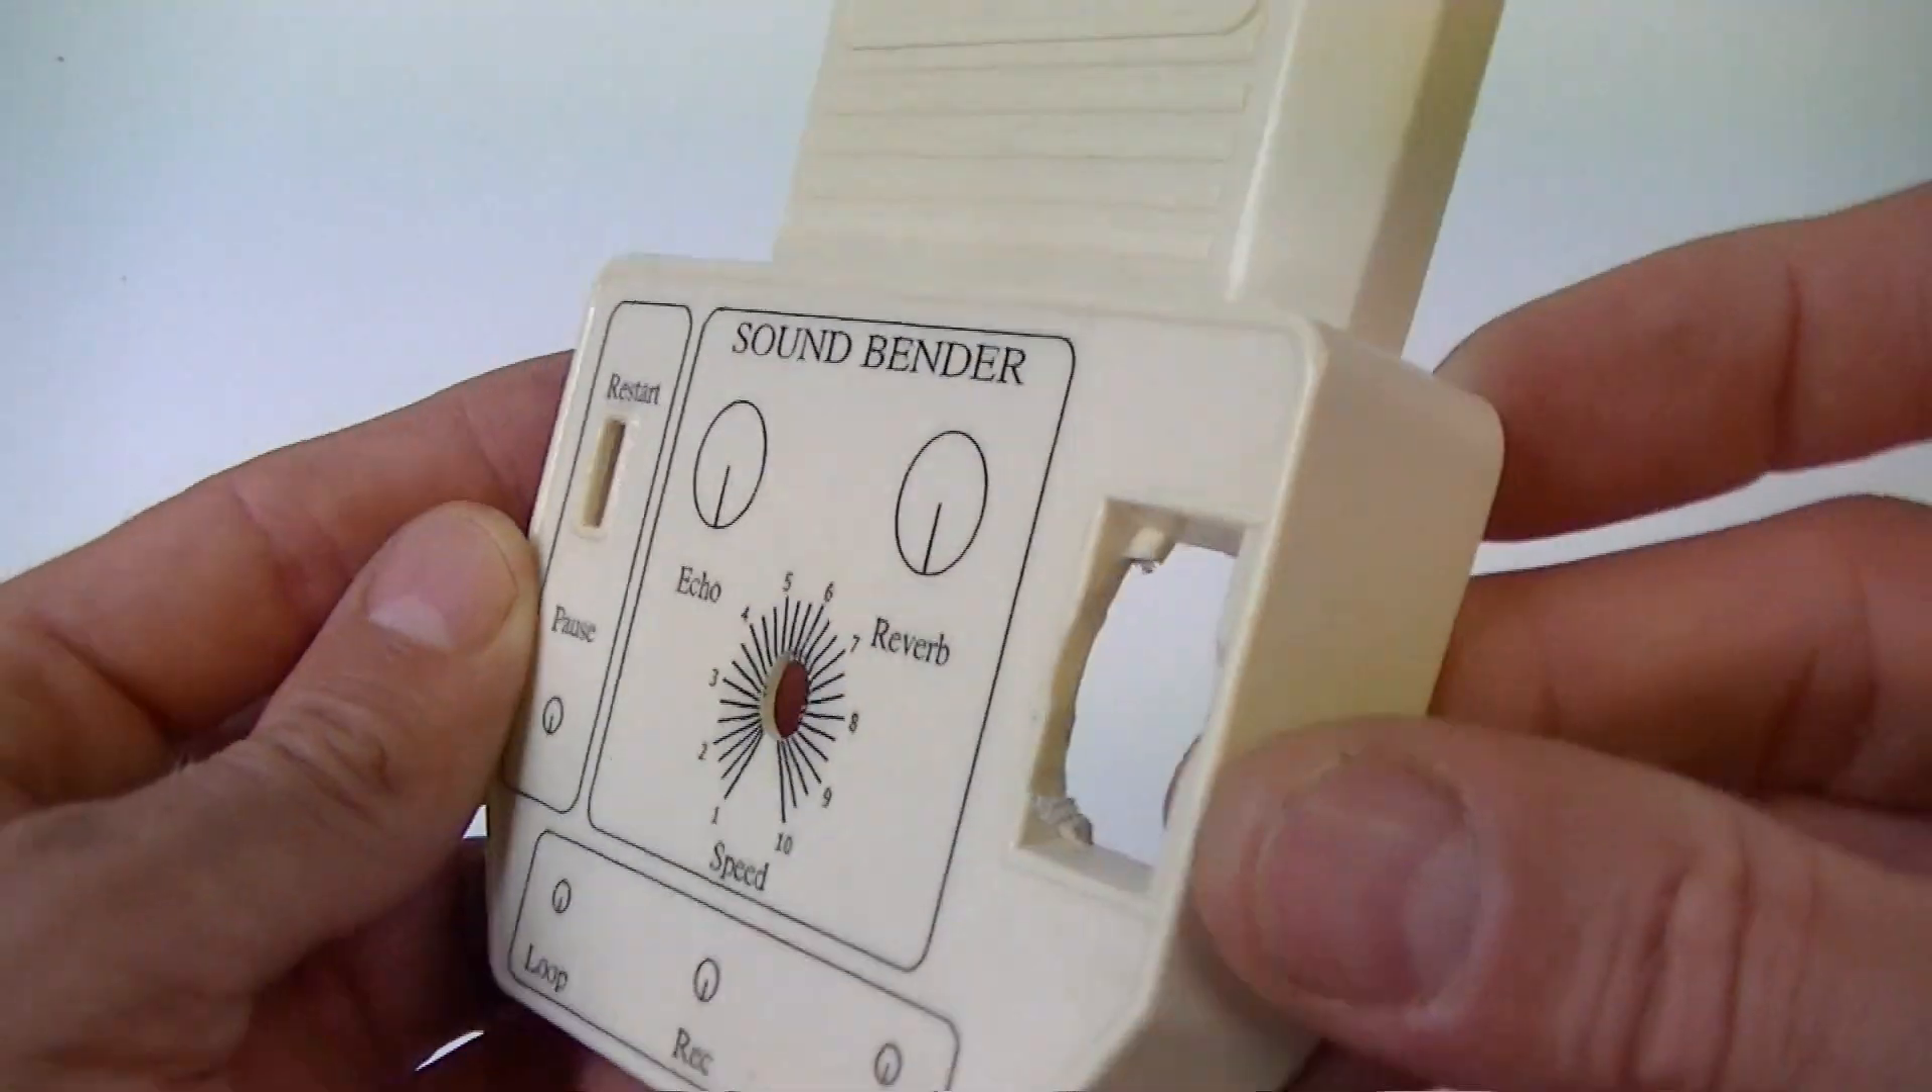So i've added the front panel now to the front of the case.